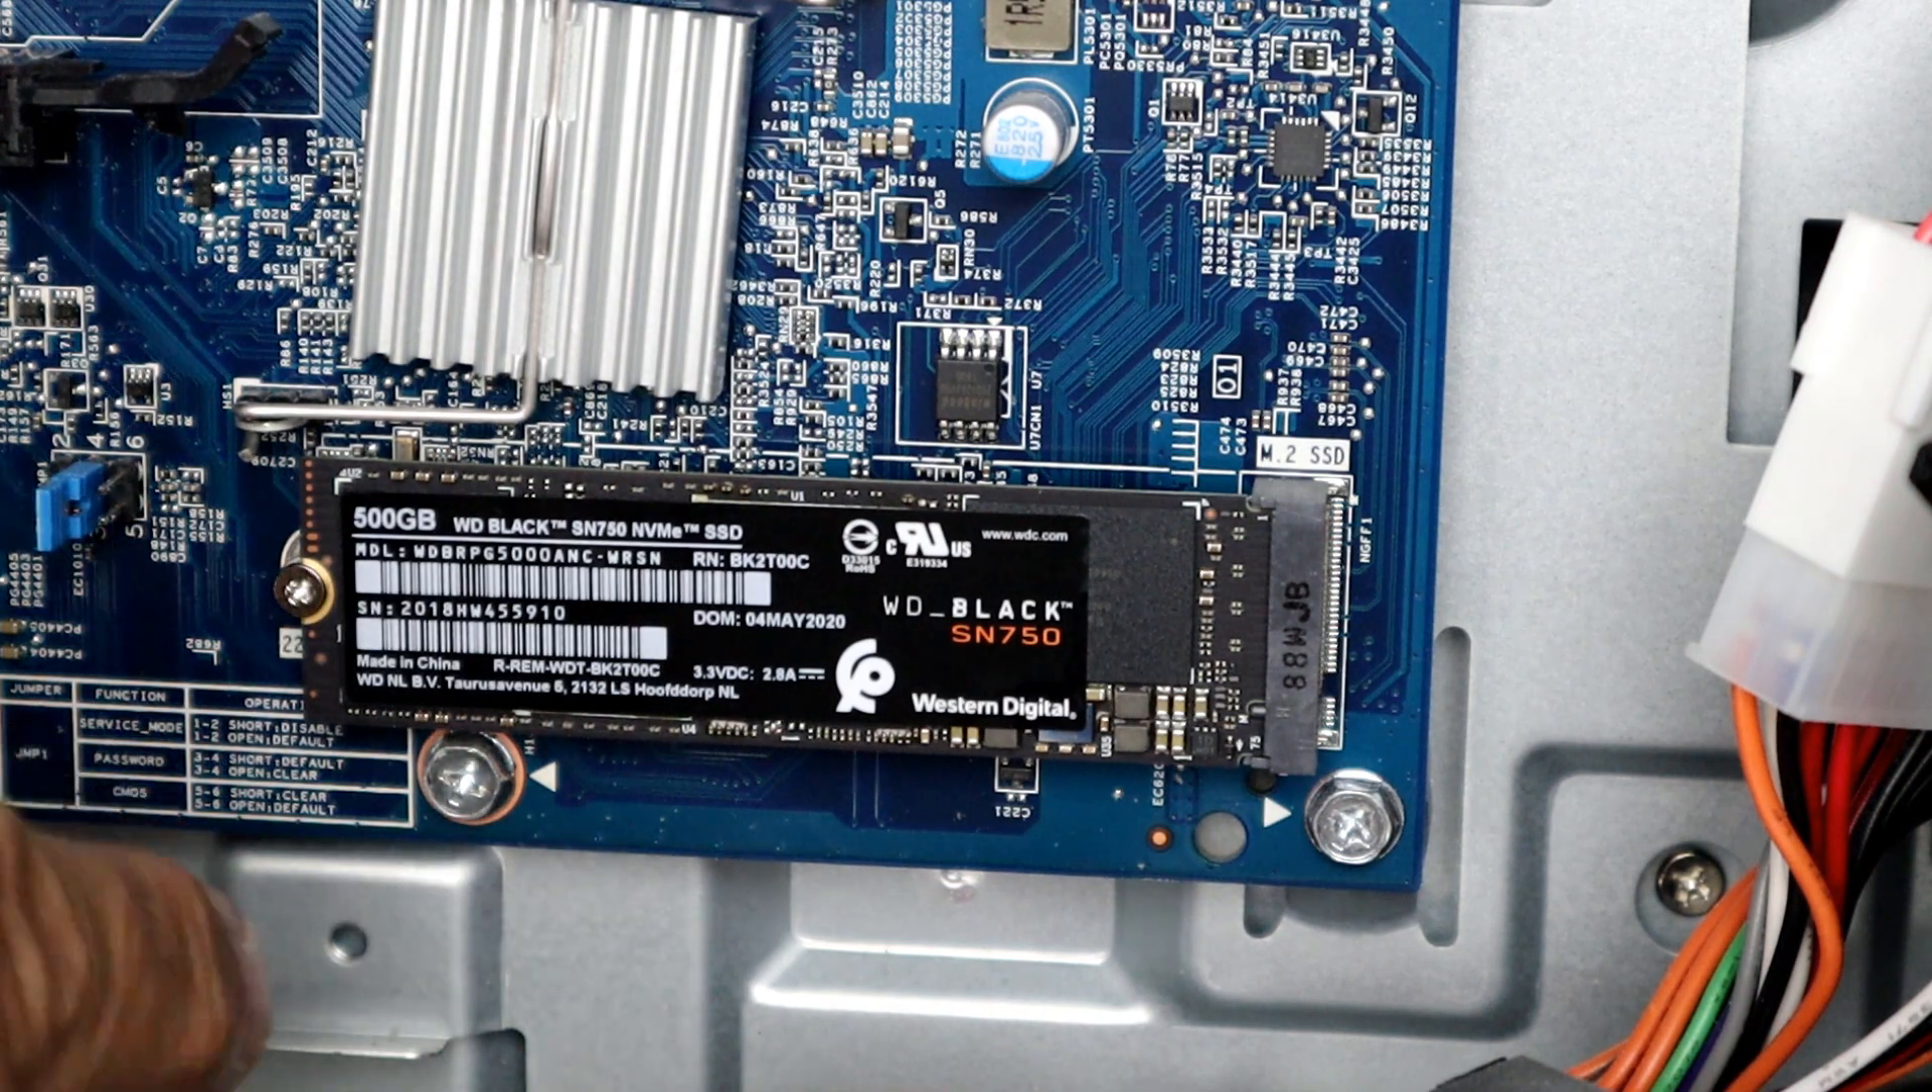So there with a screw in the slot is our Western Digital 500 gigabyte M .2 drive.